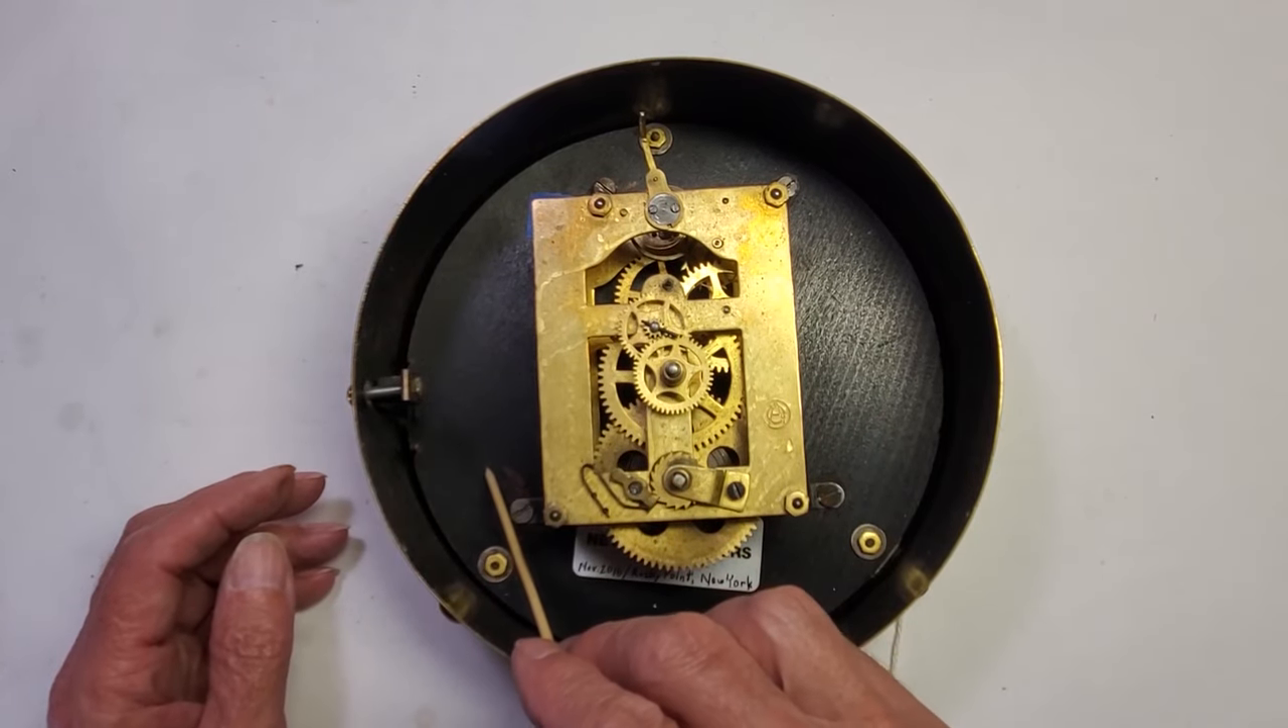The movement is fastened to this piece of wood that's painted black.